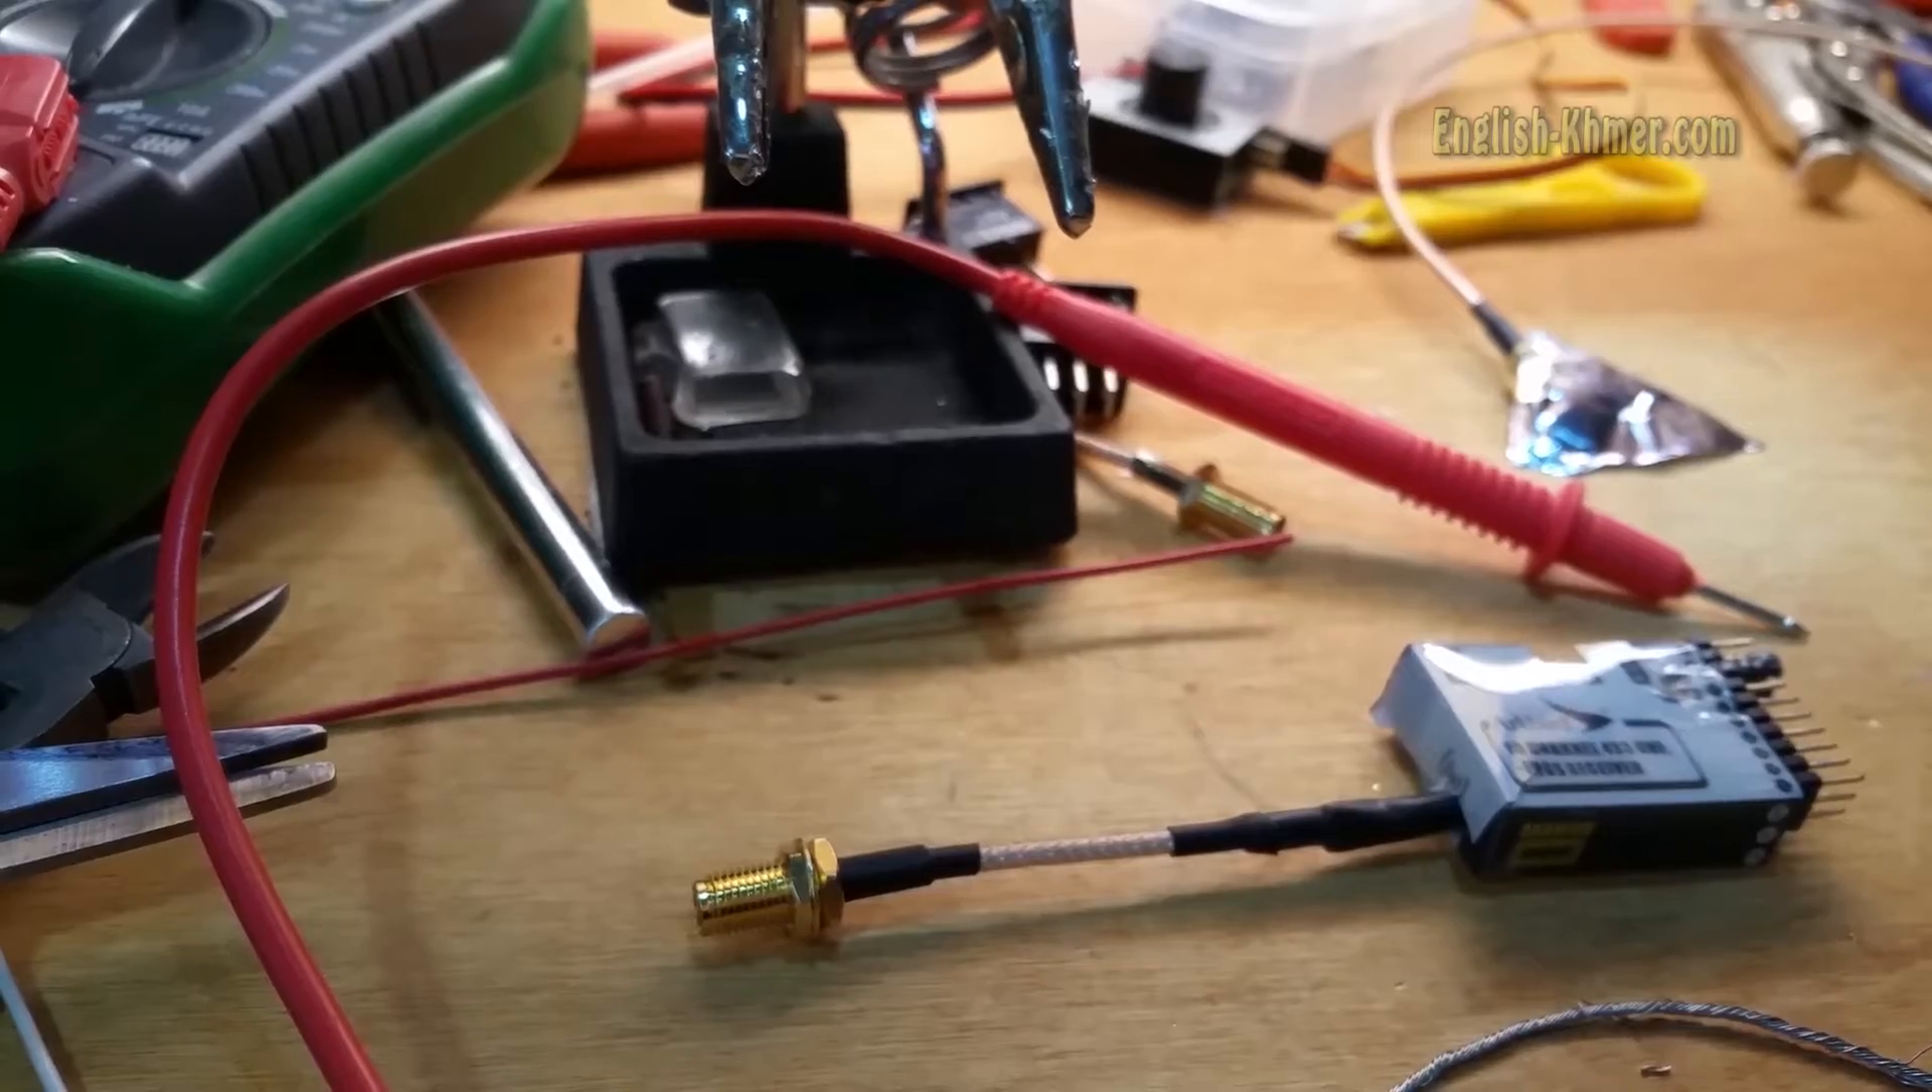There, you have the extension, SMA extension on, ready to go.